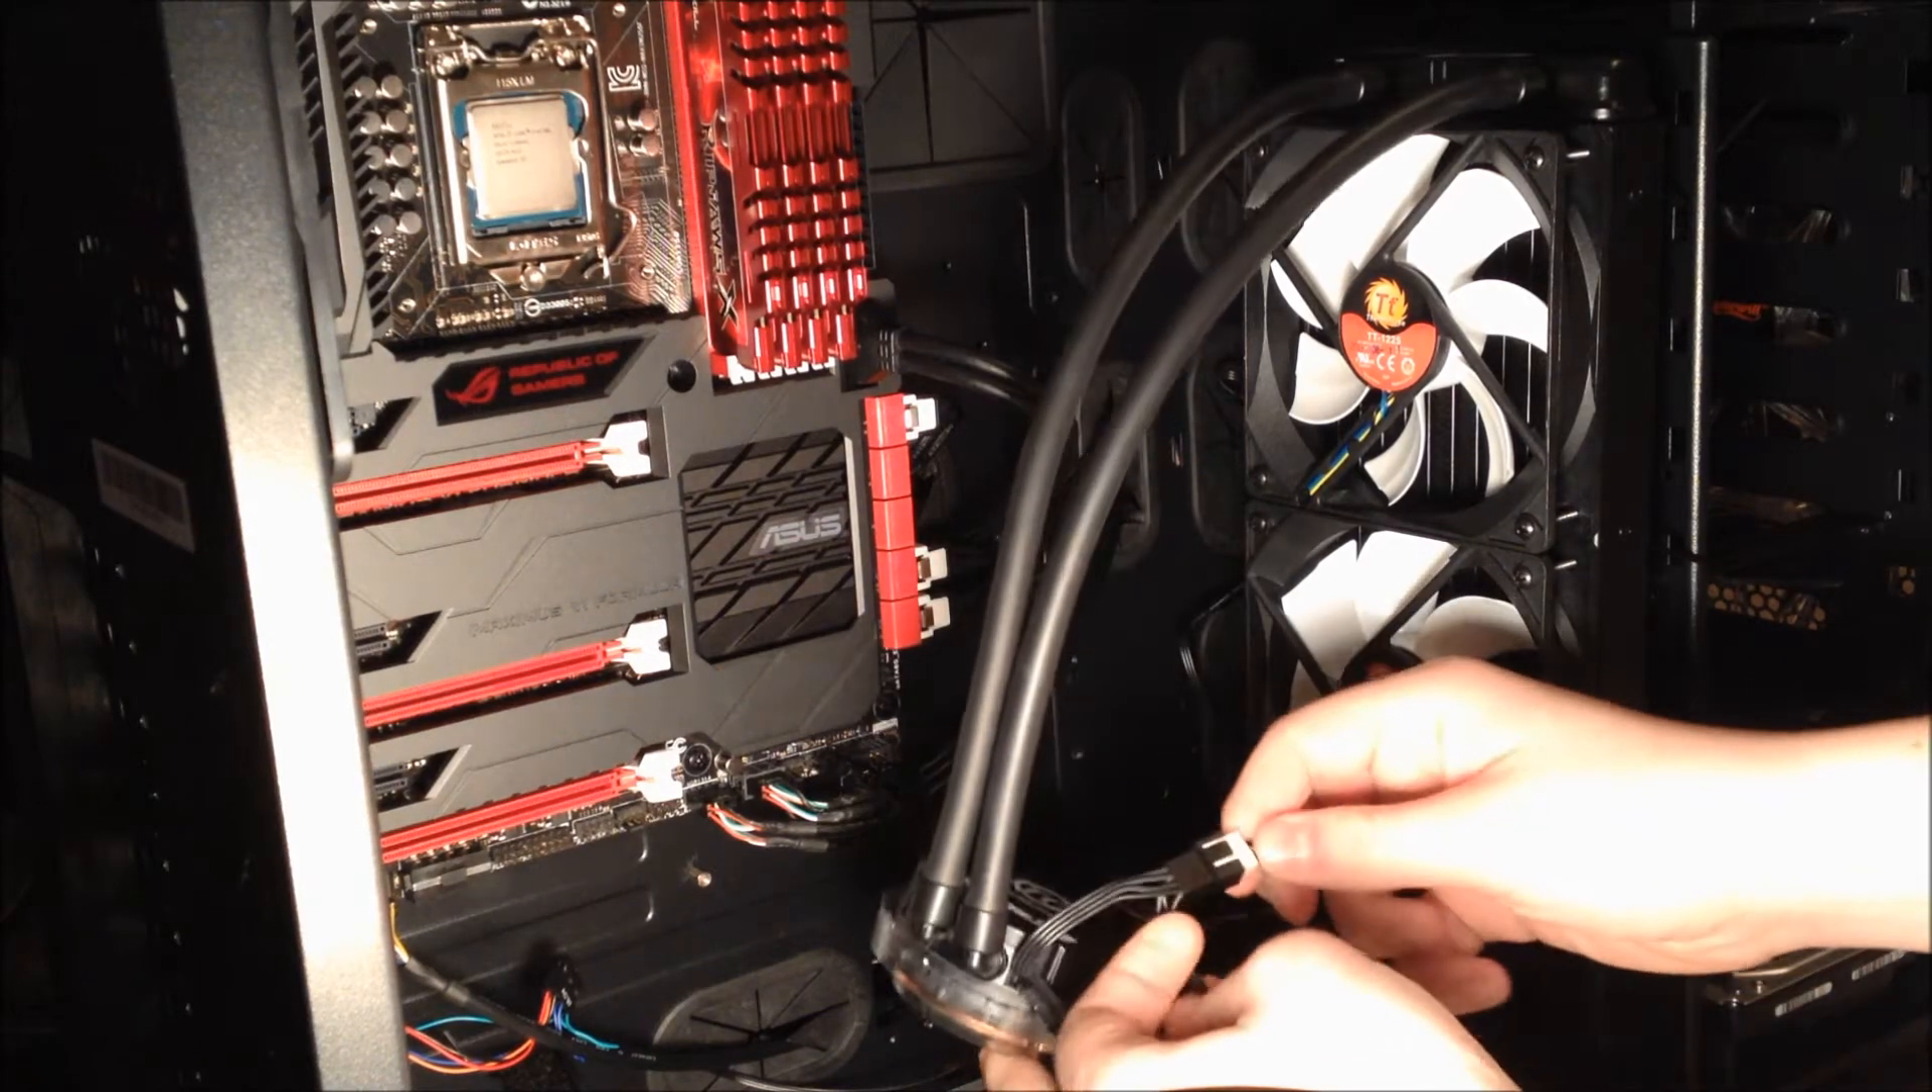Now i didn't hook up the actual cooler yet.